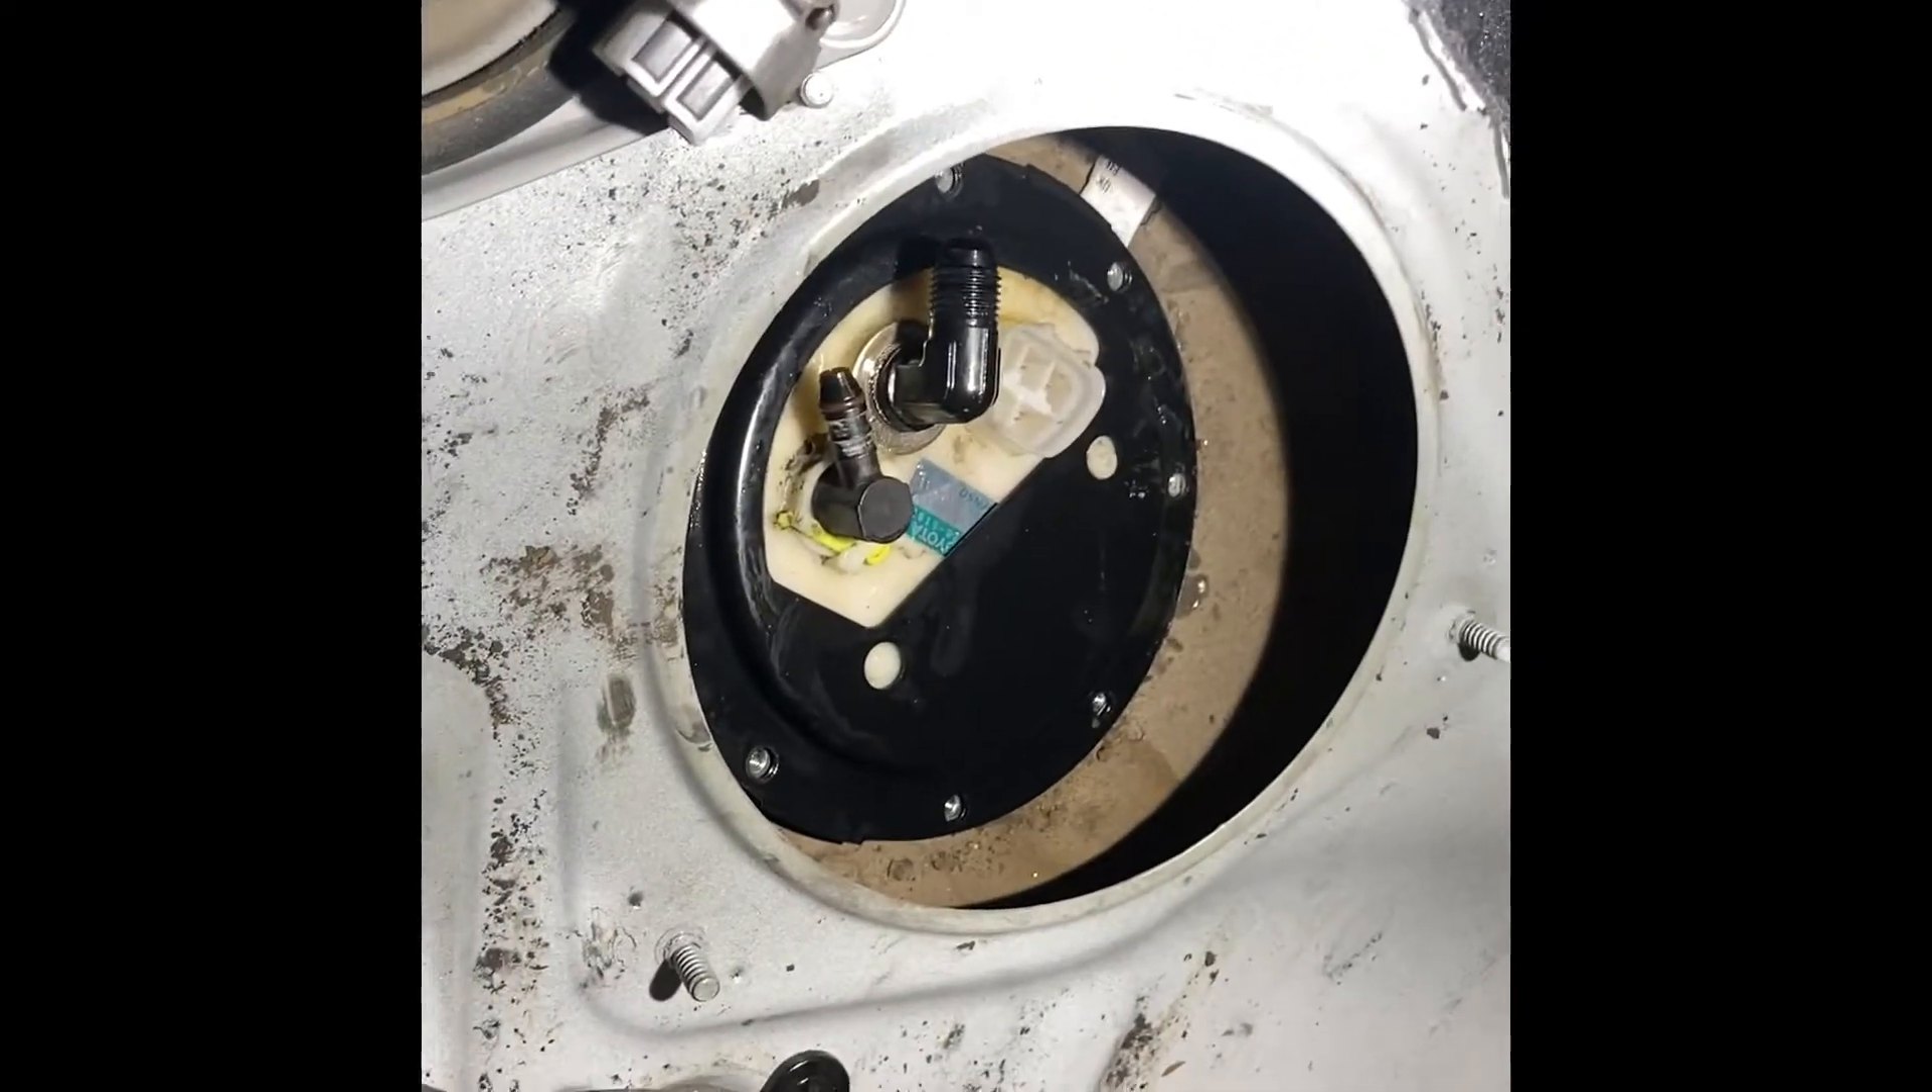I've already went ahead and put the fuel hanger back in the car.